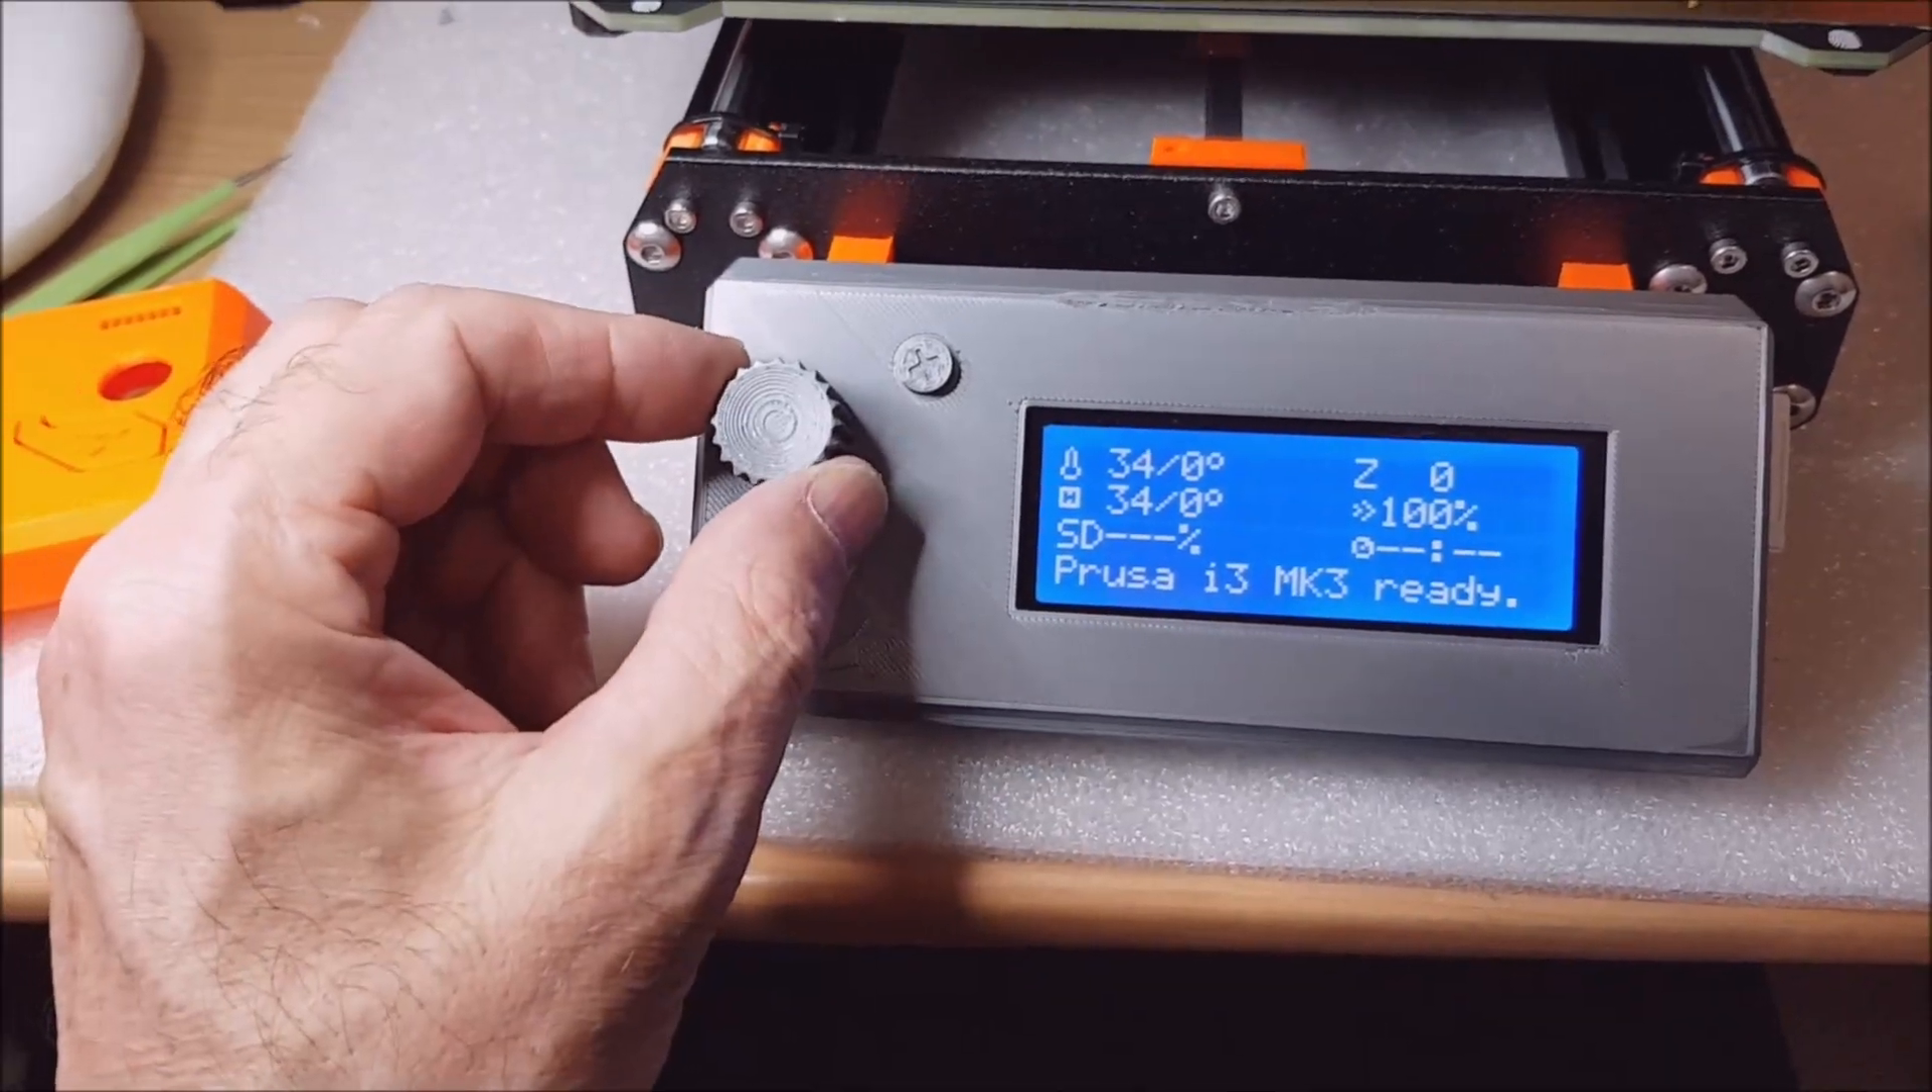Well as you can see I've got the new display cover printed out and in place.